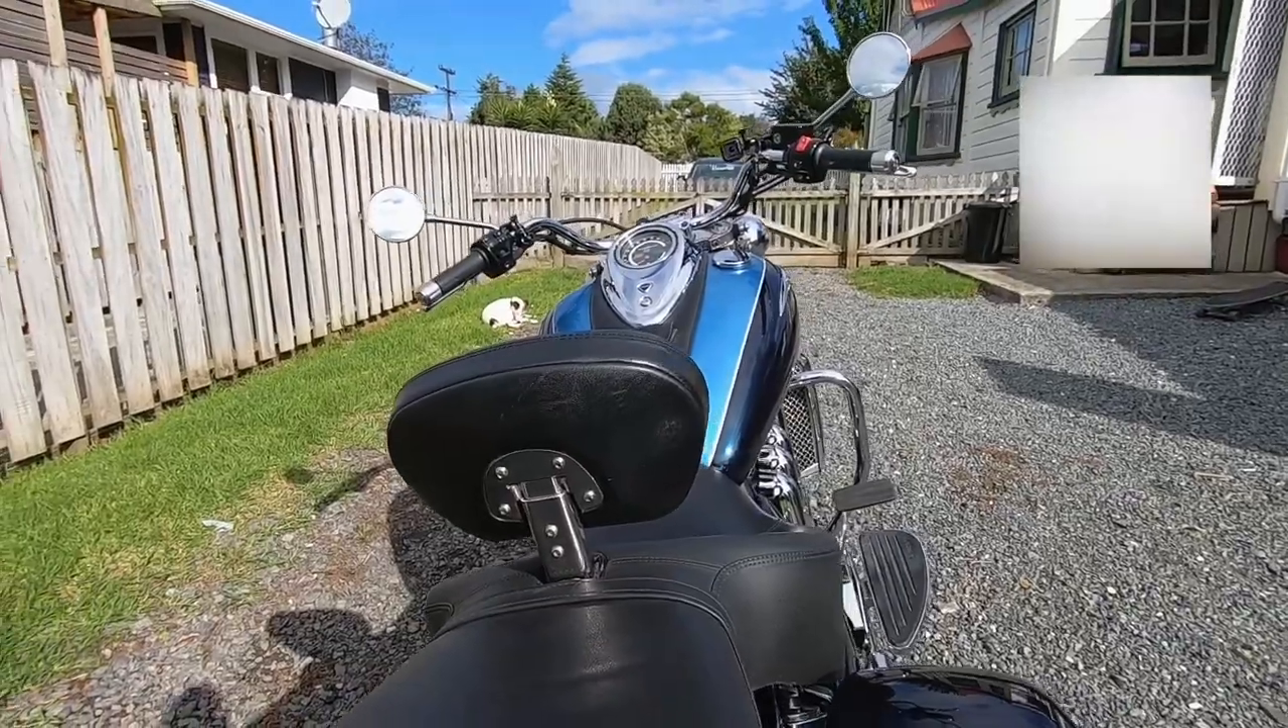We have the big tour seat back on. Back rest.